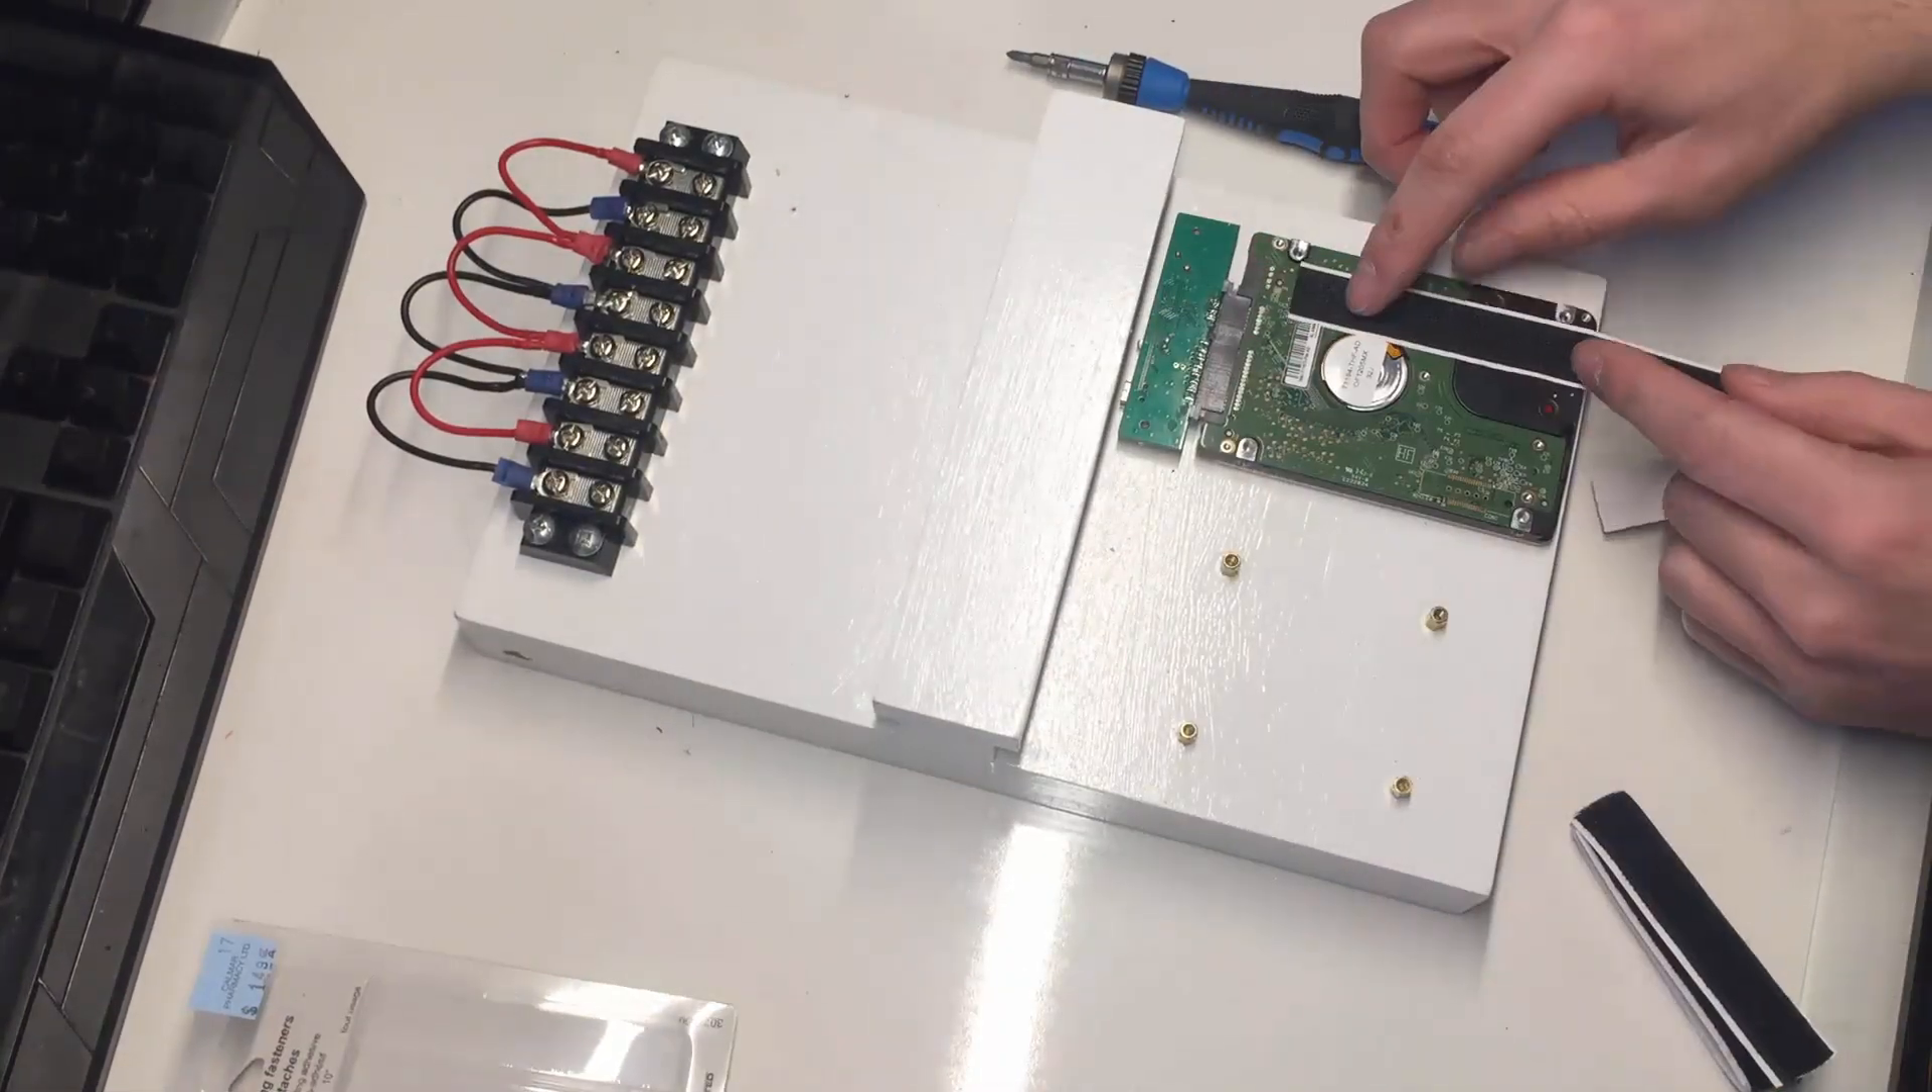Starting with the already assembled terminal block, I screwed it down to the holes I drilled when building the box.